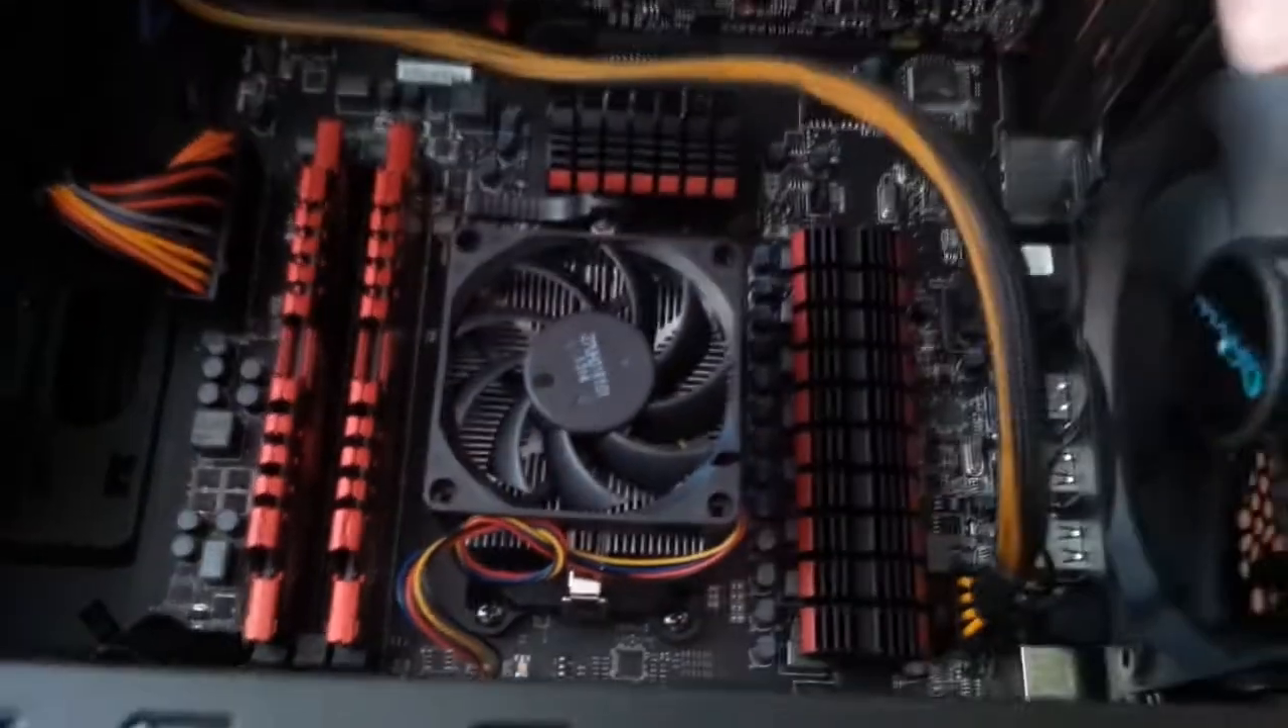So now I believe that the CPU and stock fans has been installed into my PC.